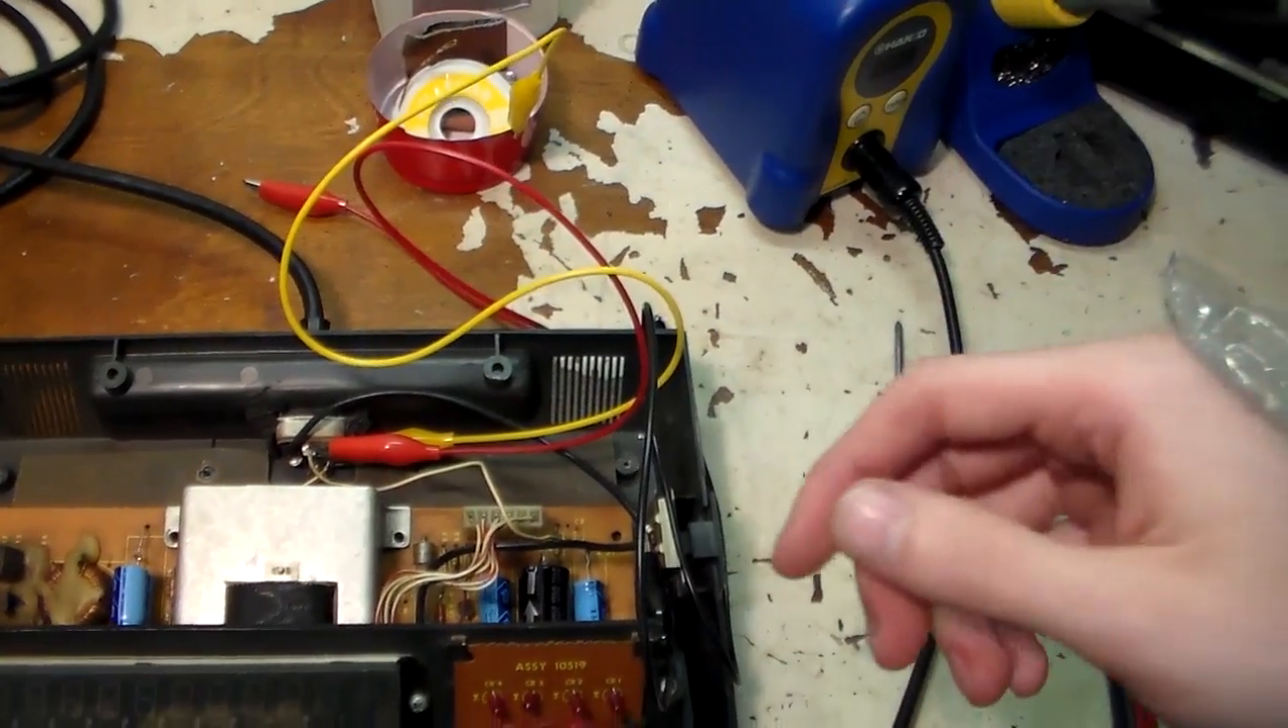So, um, right now I've just kind of got this, um, just kind of, I've got the wires held in place with some alligator clips.